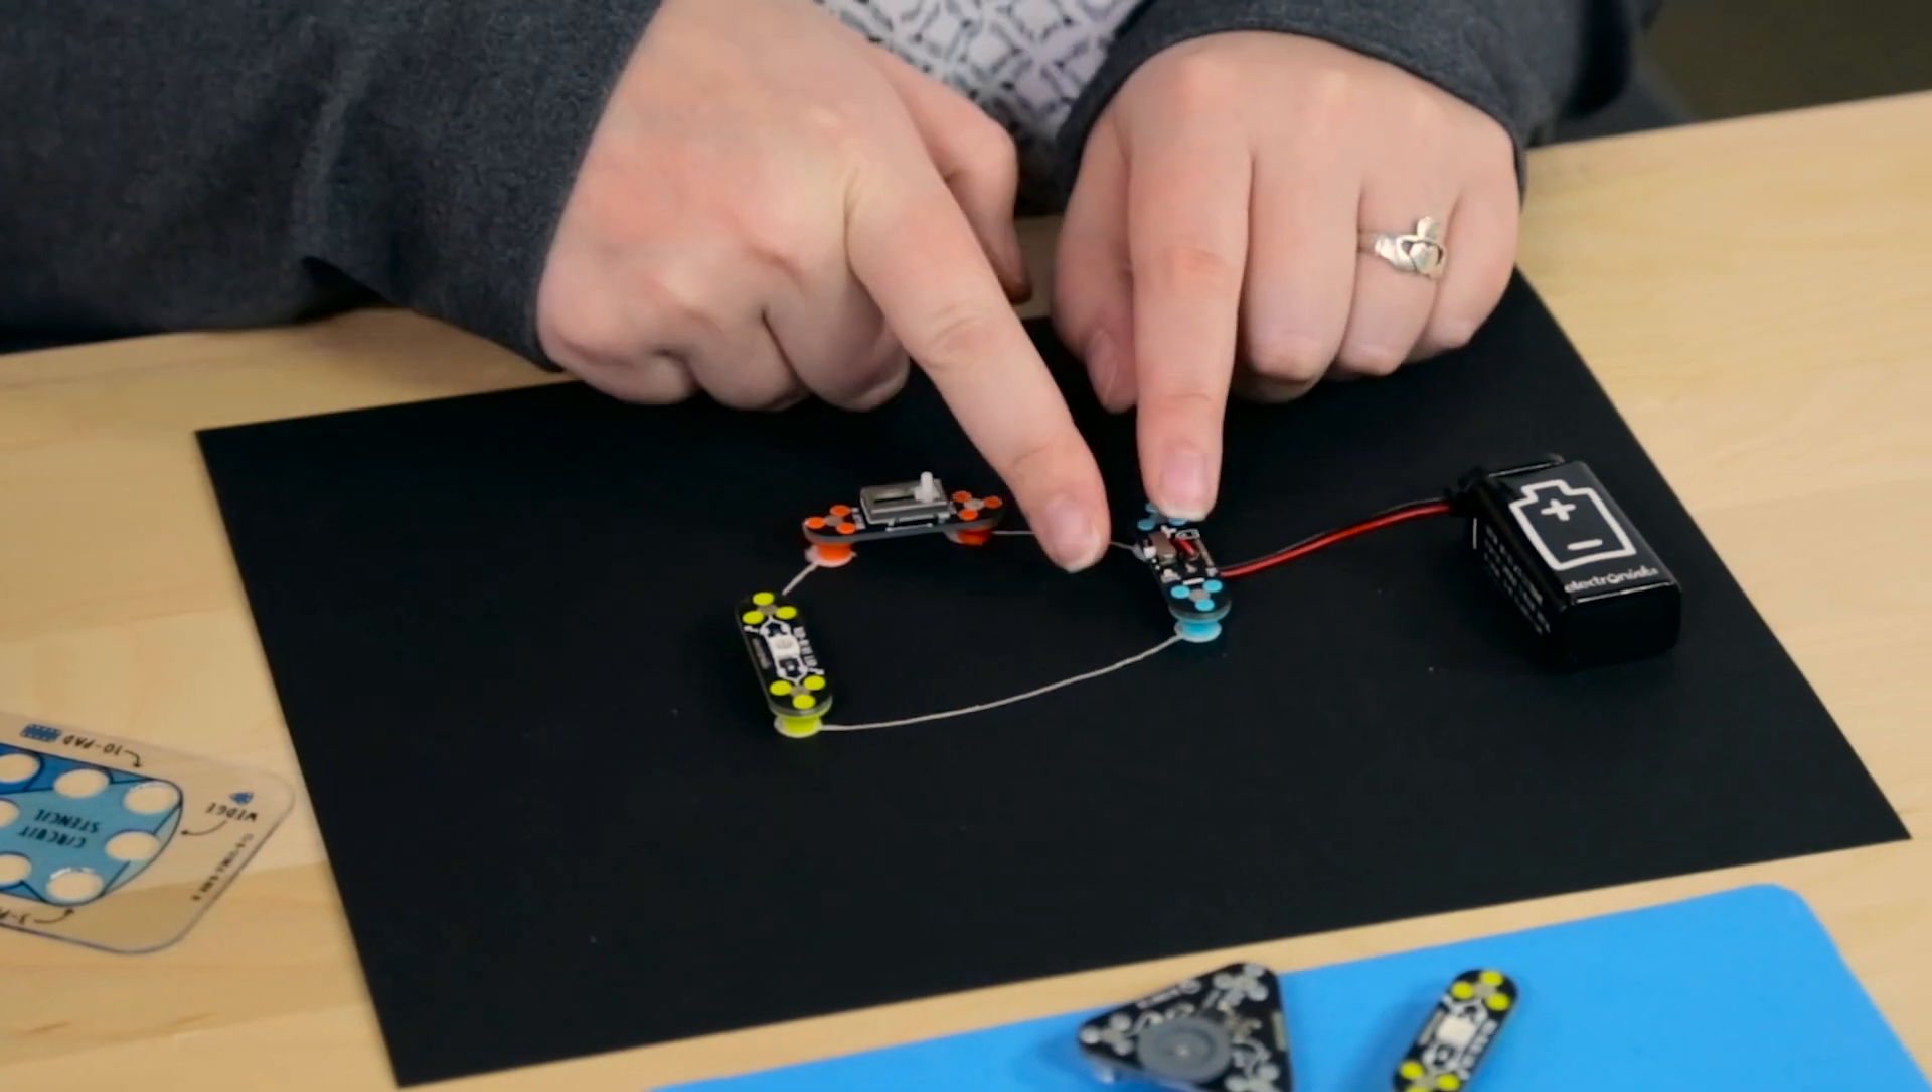So now we have a series circuit containing our slider module, our battery, and our LED.